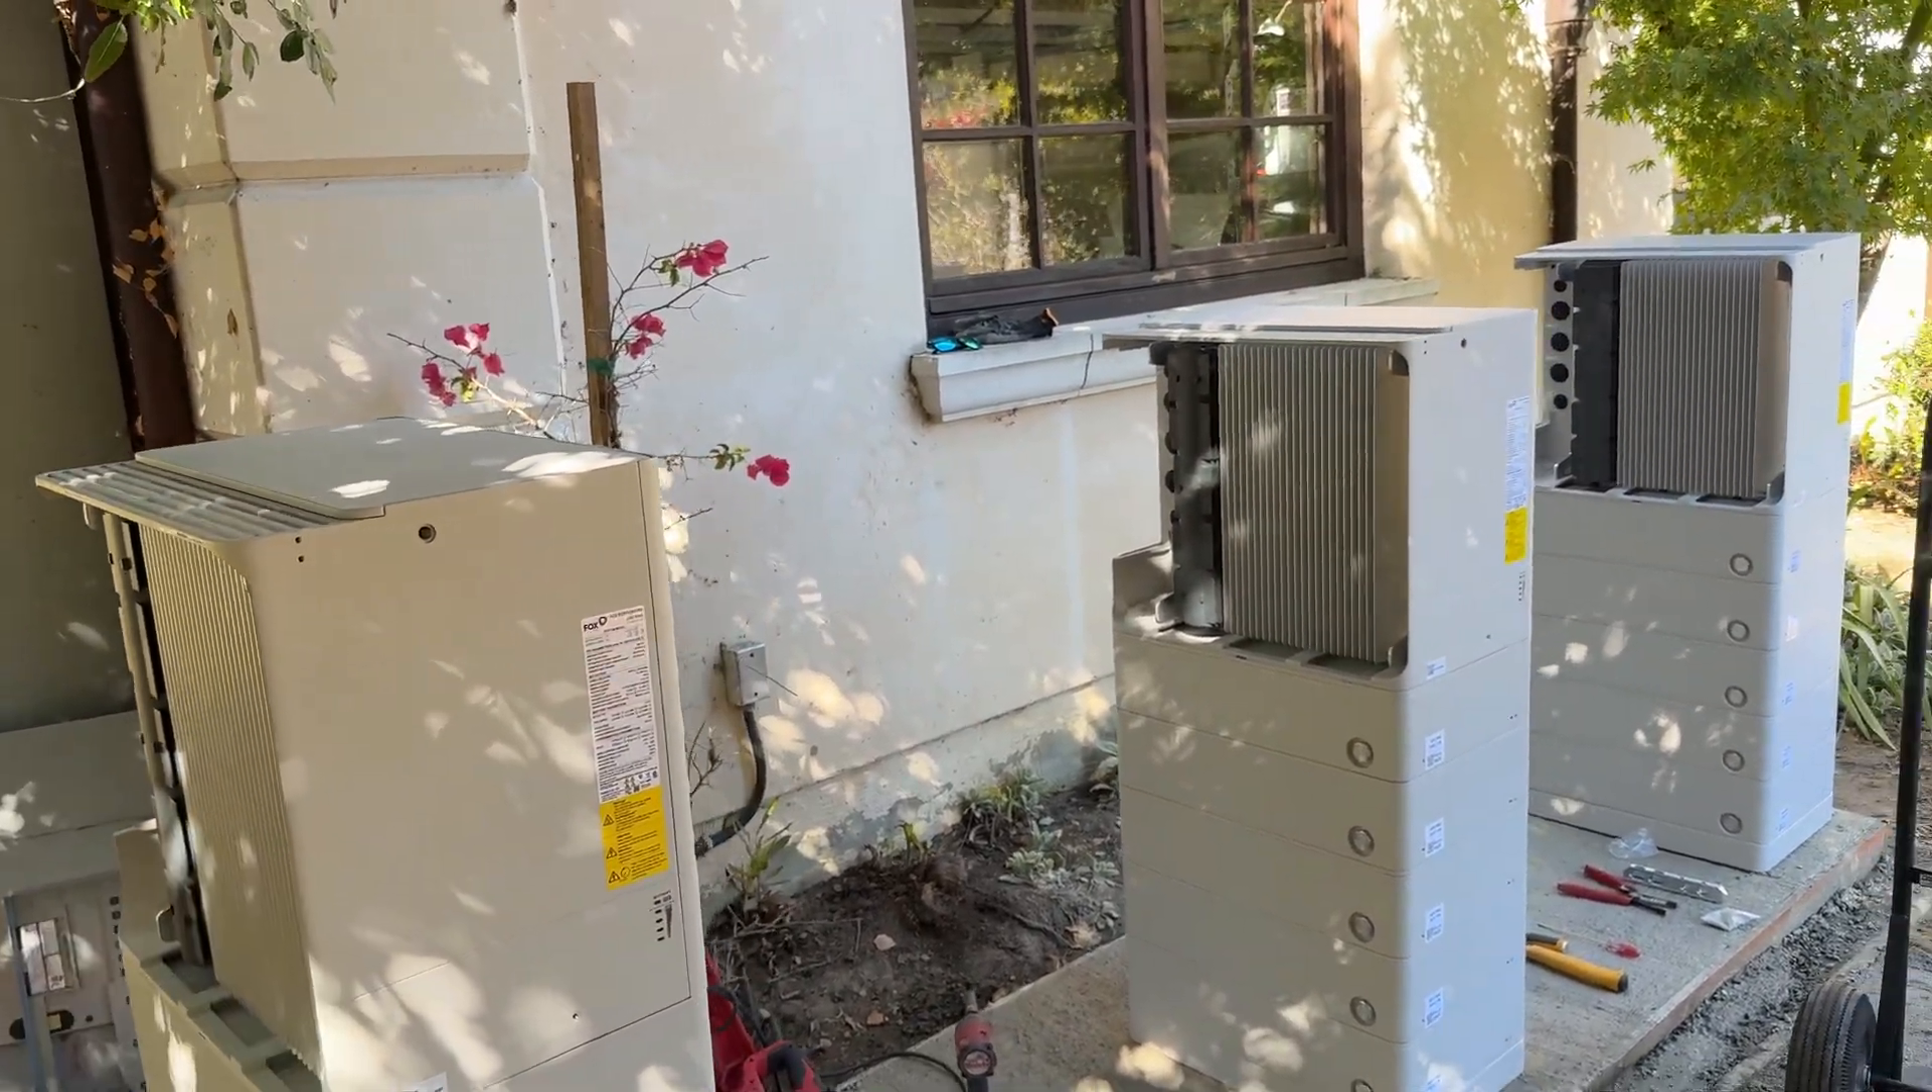And here is all batteries and the inverters installed.